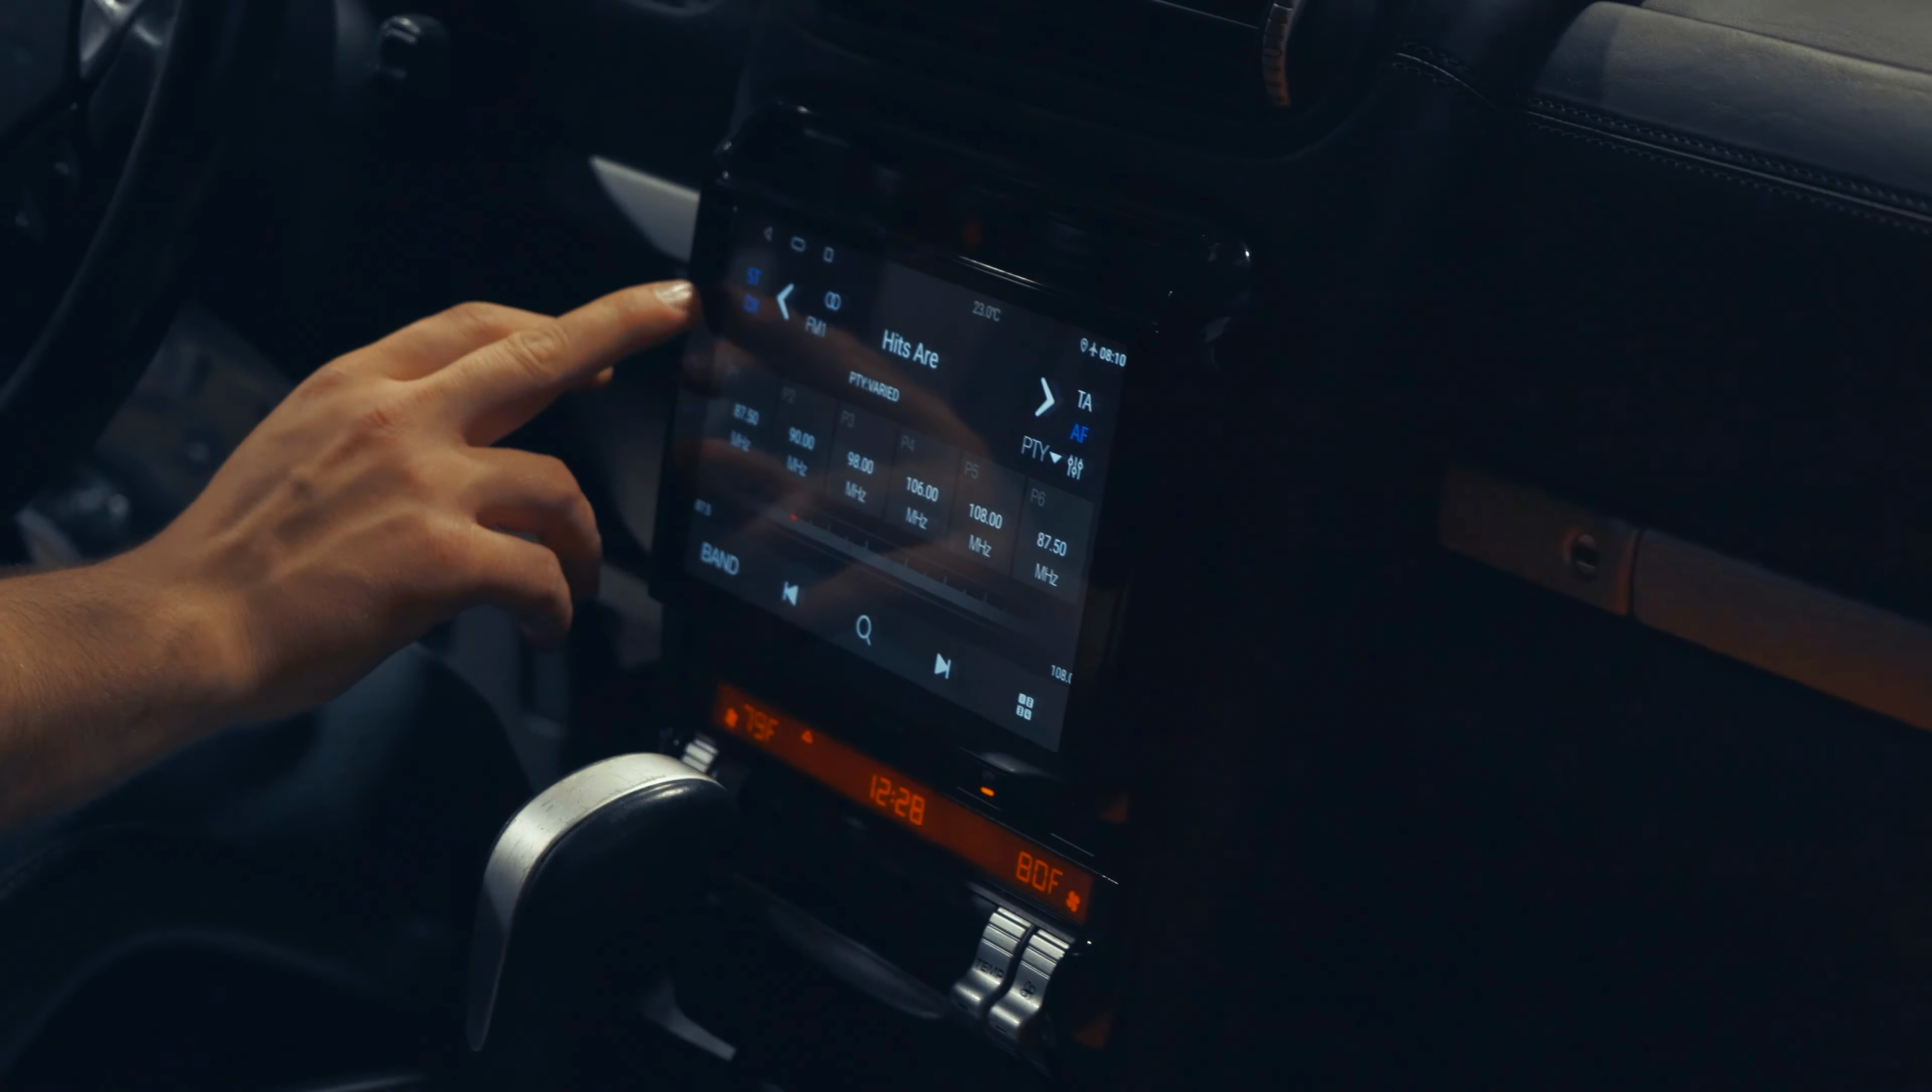As you can see, I got the radio in, looks sleek as can be.